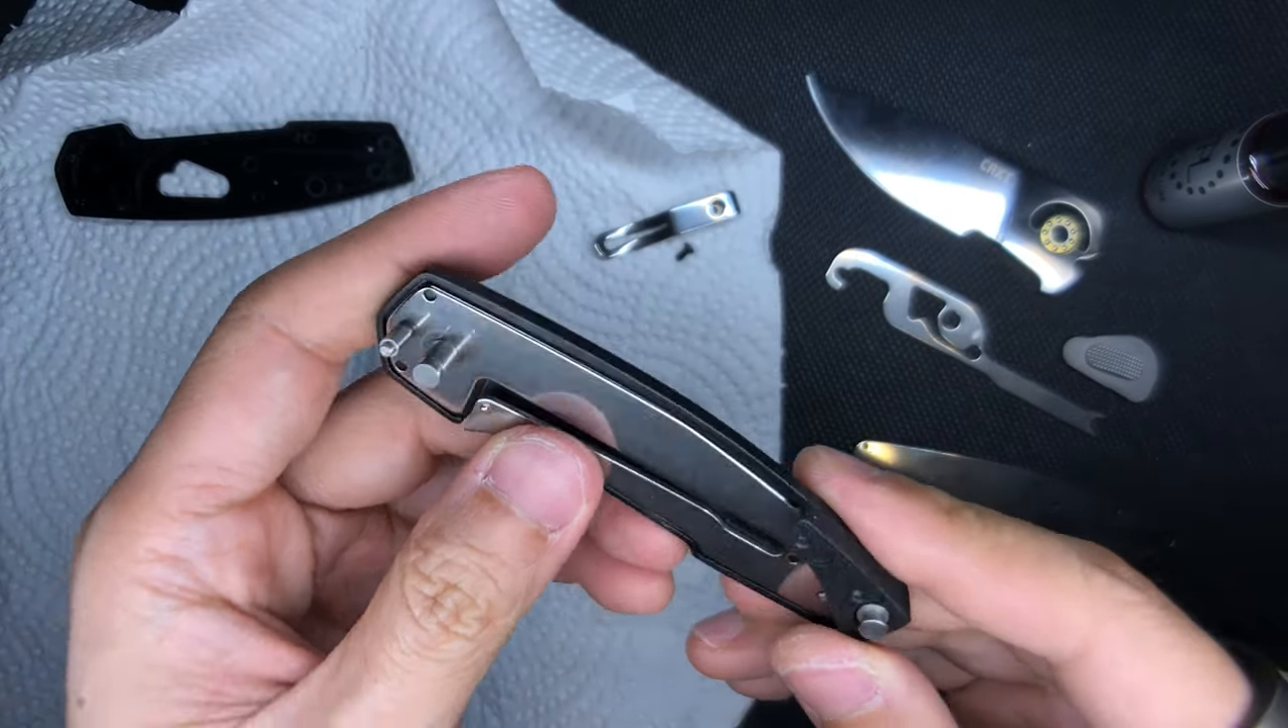With that we are basically done with the lock side scale with the exception of the pocket clip that i've not yet installed.